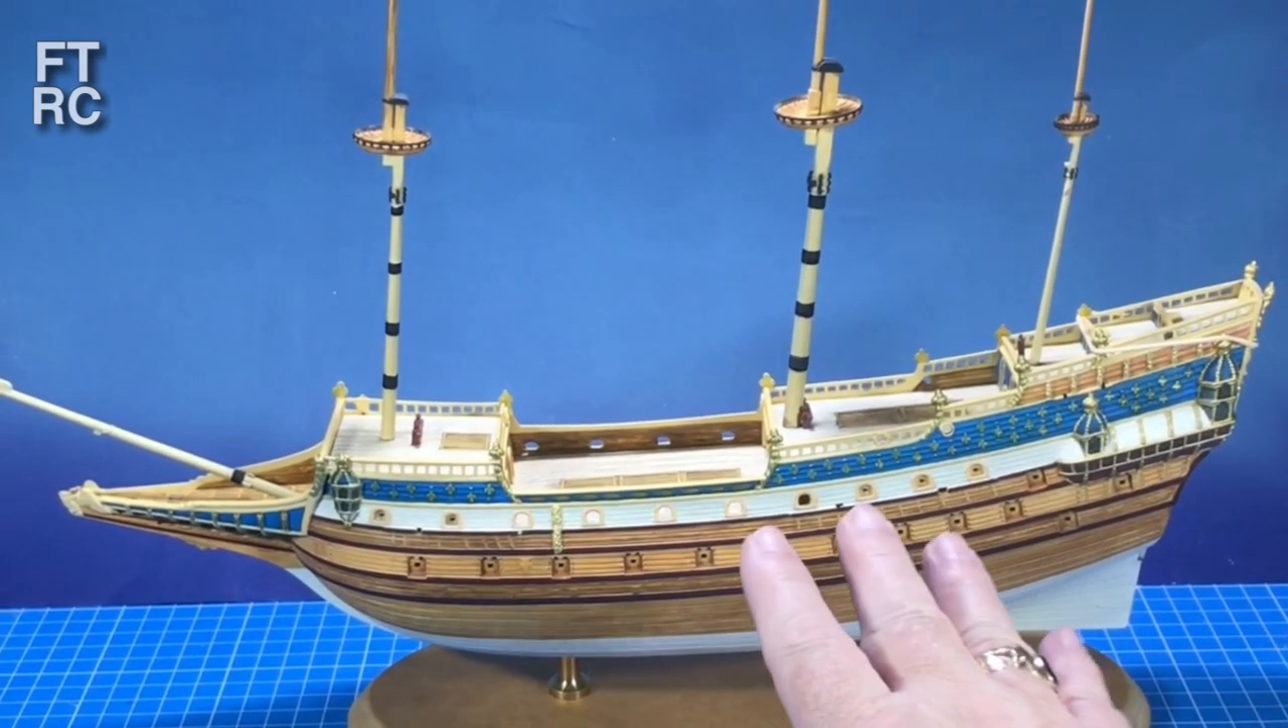The hull's glued up, the decks are glued in, all that's happened.